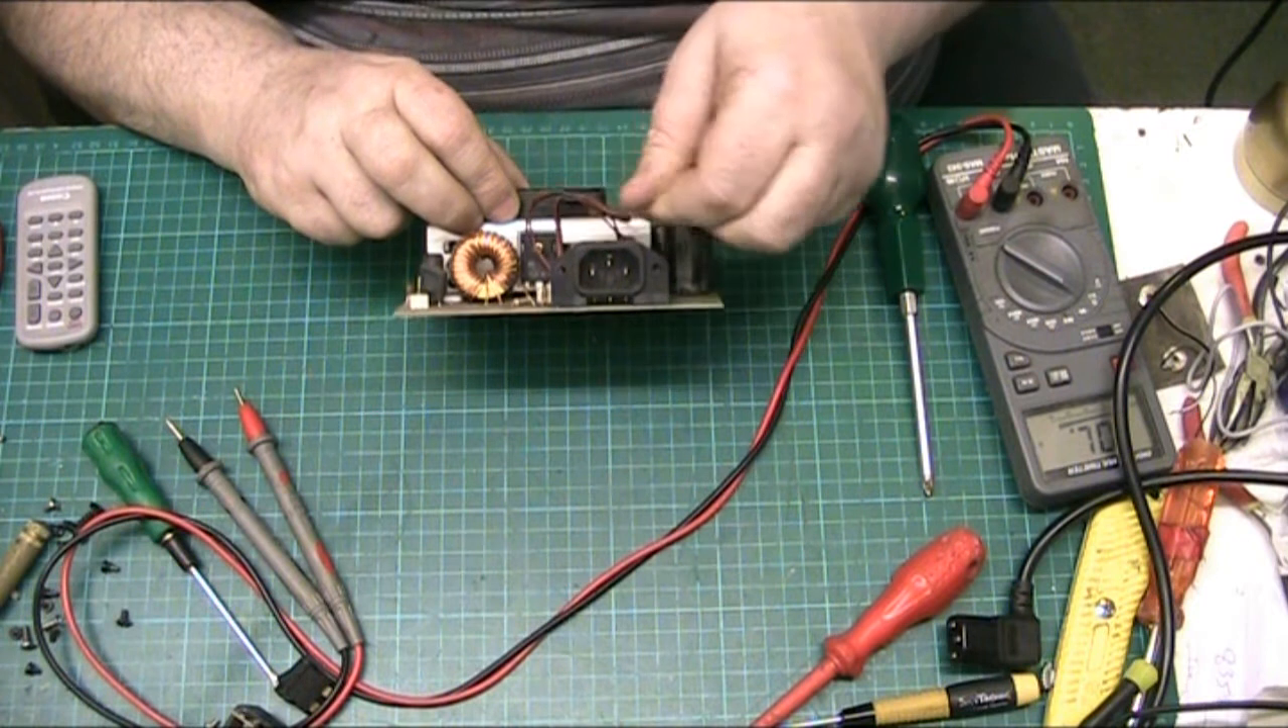We have the power supply main board removed from the case.